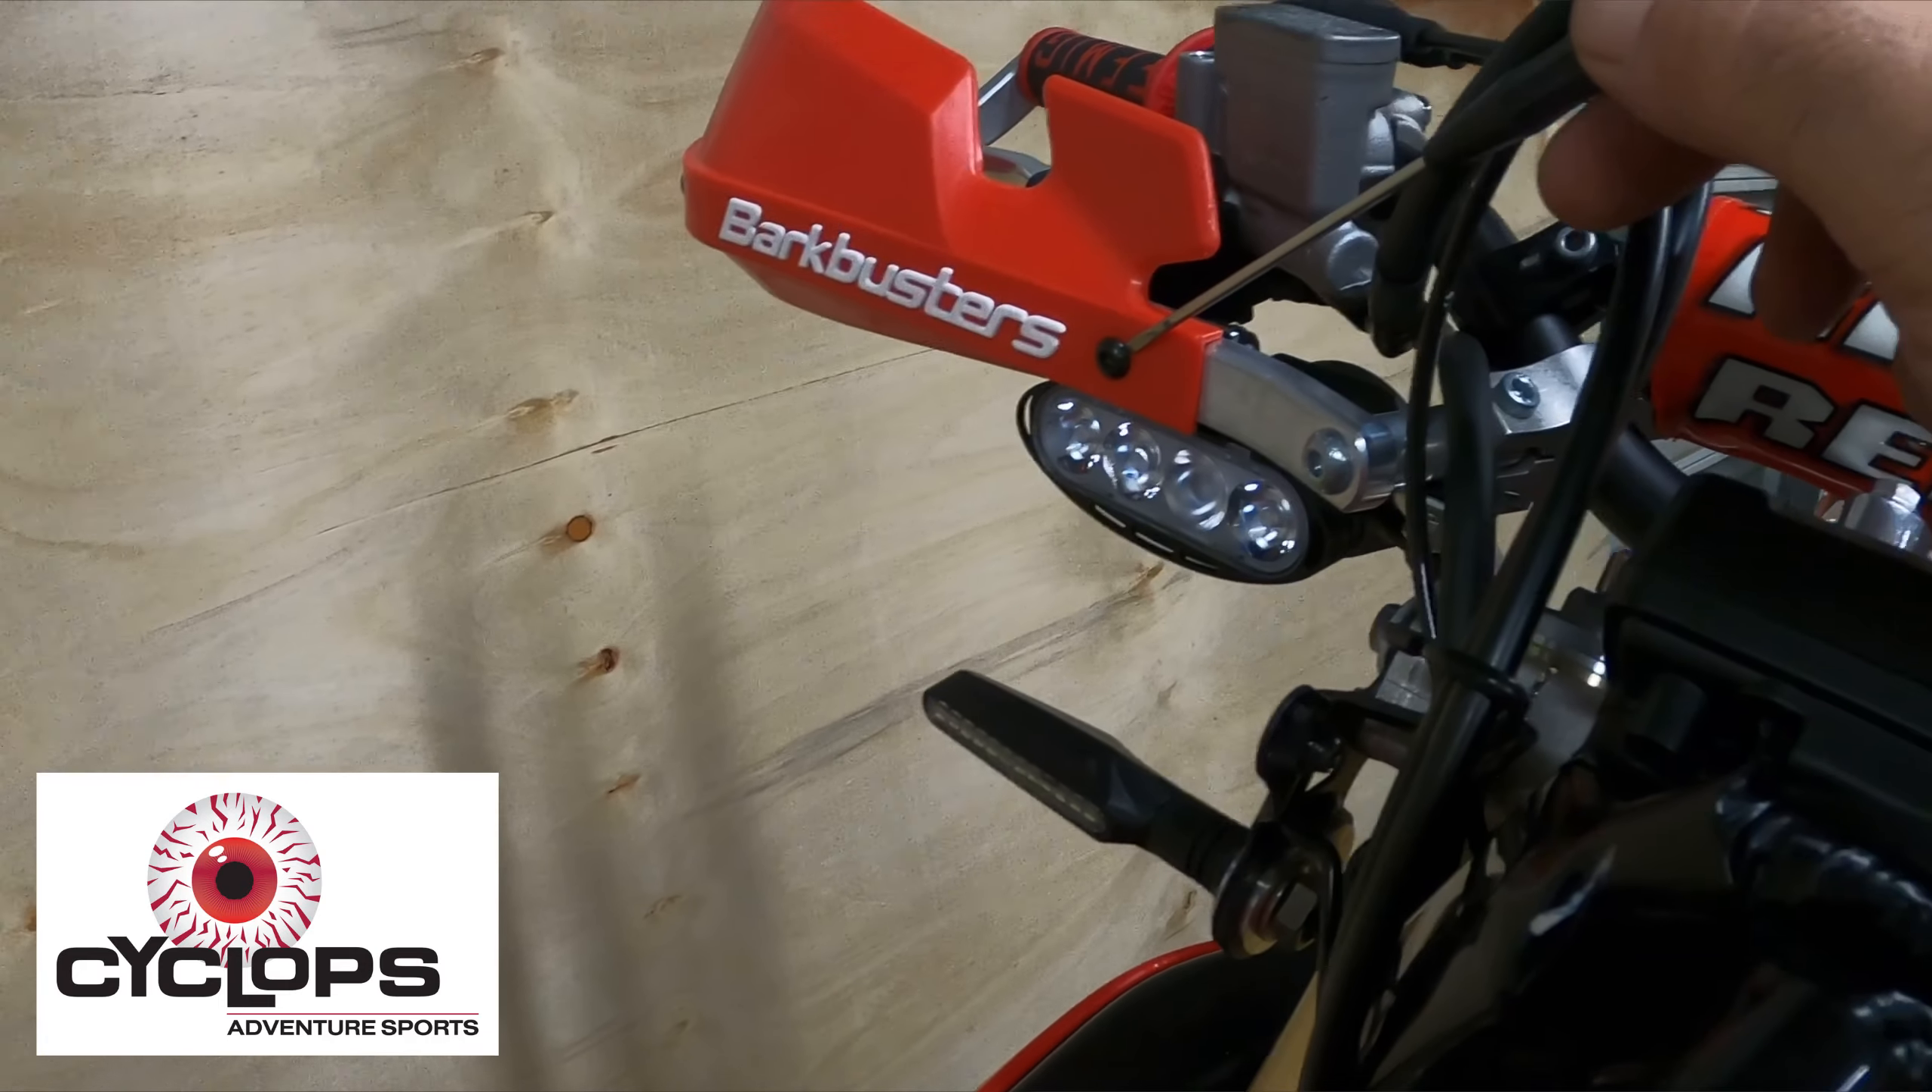I actually mounted my lights through the bolt on the handguard.